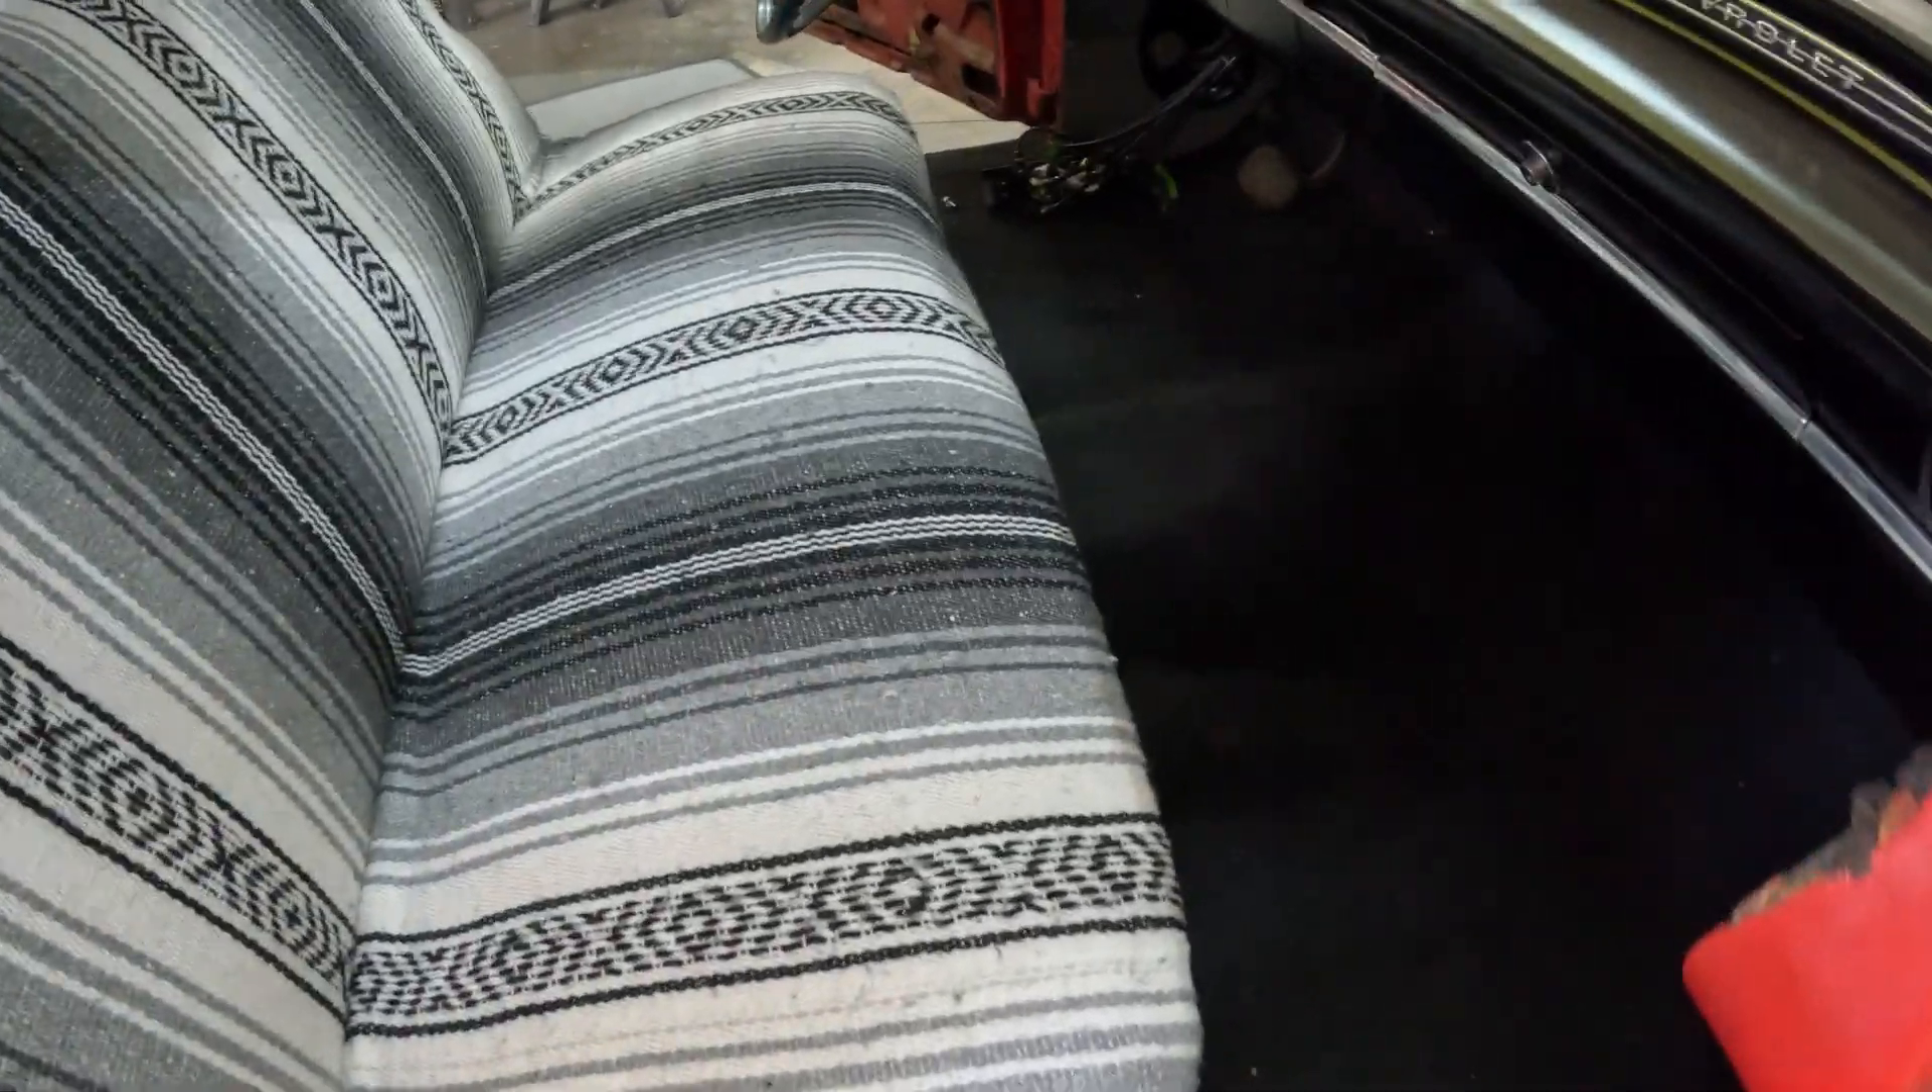Right now the seat is in.